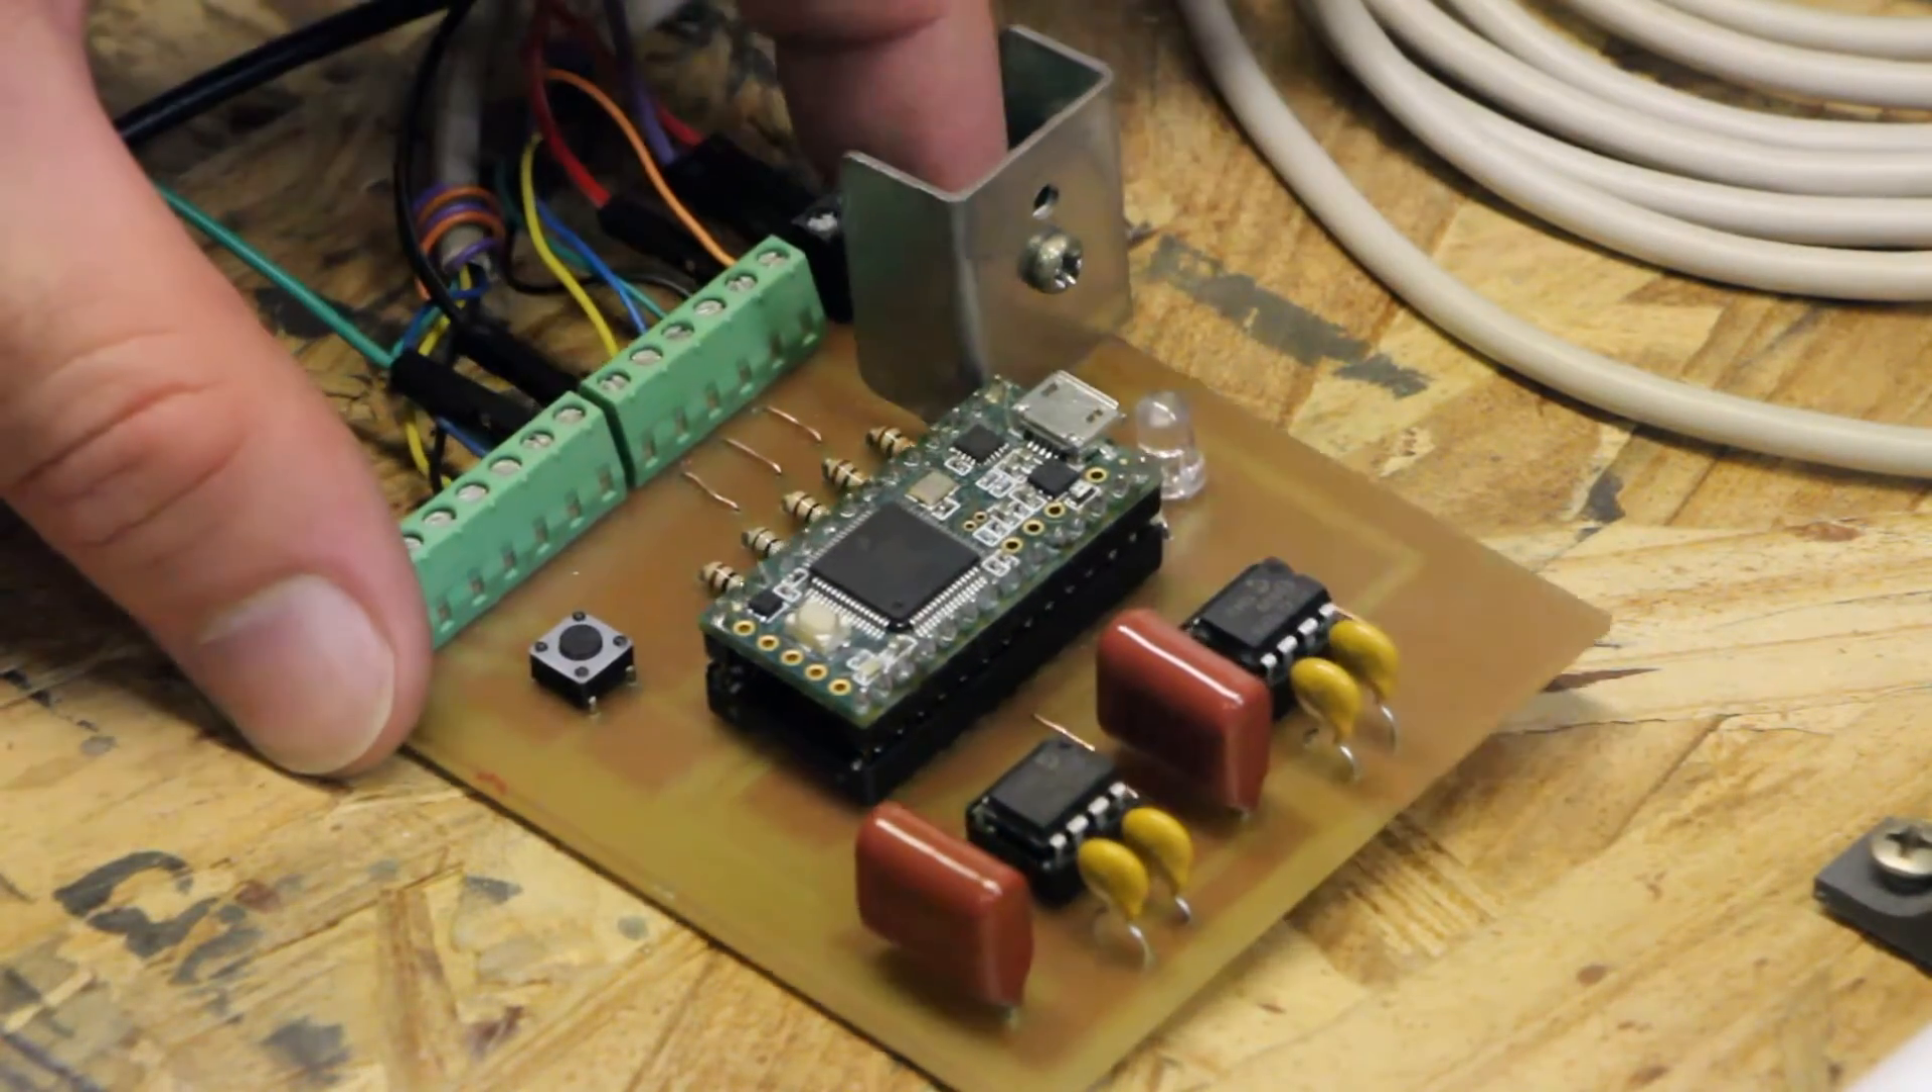Okay, well there it is. I've soldered all the parts on.